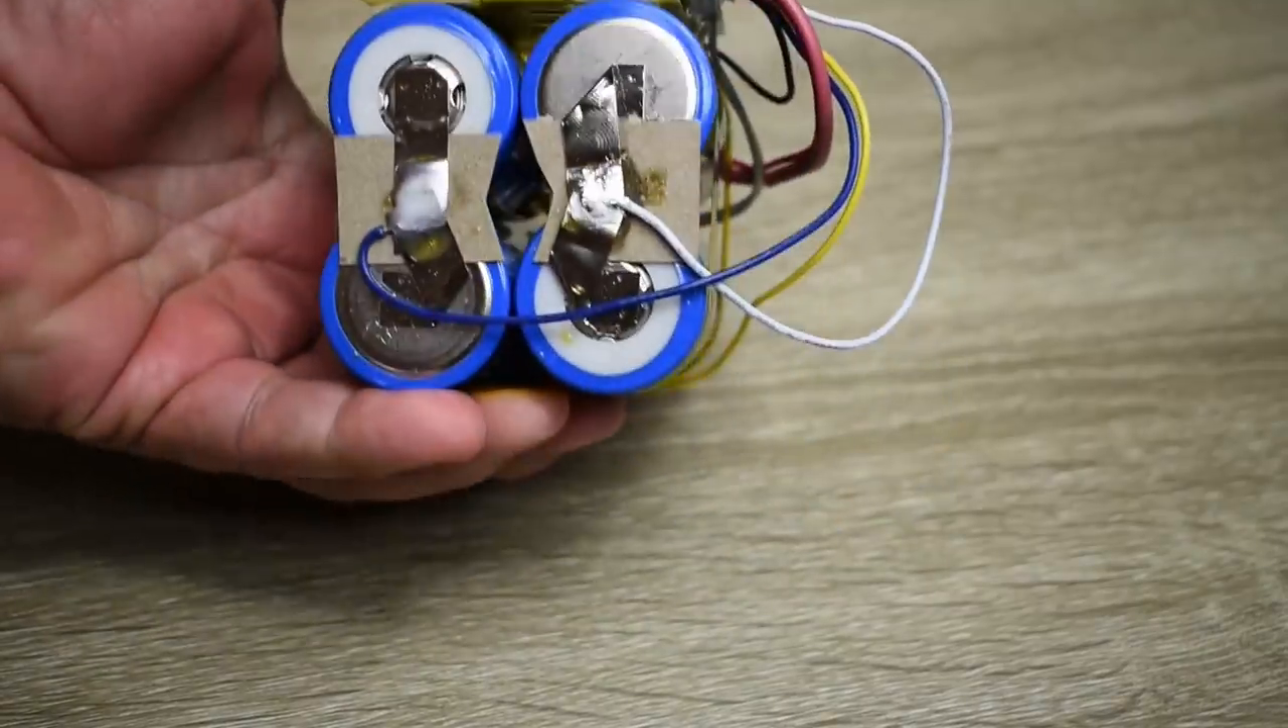Okay guys, this battery pack is now complete. The only thing I have to do now is just cover up the end with a piece of cardboard, this end end, as well as this end.